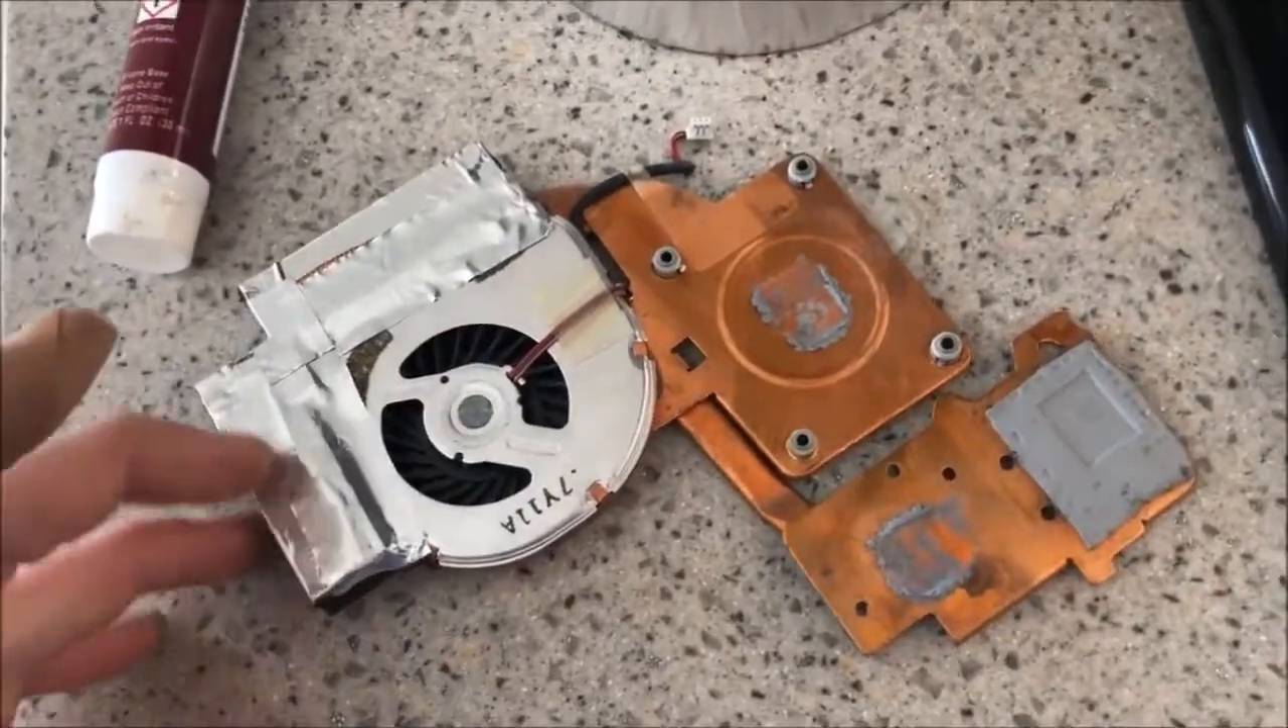Well, it's all back together with new foil tape here to hold everything down.